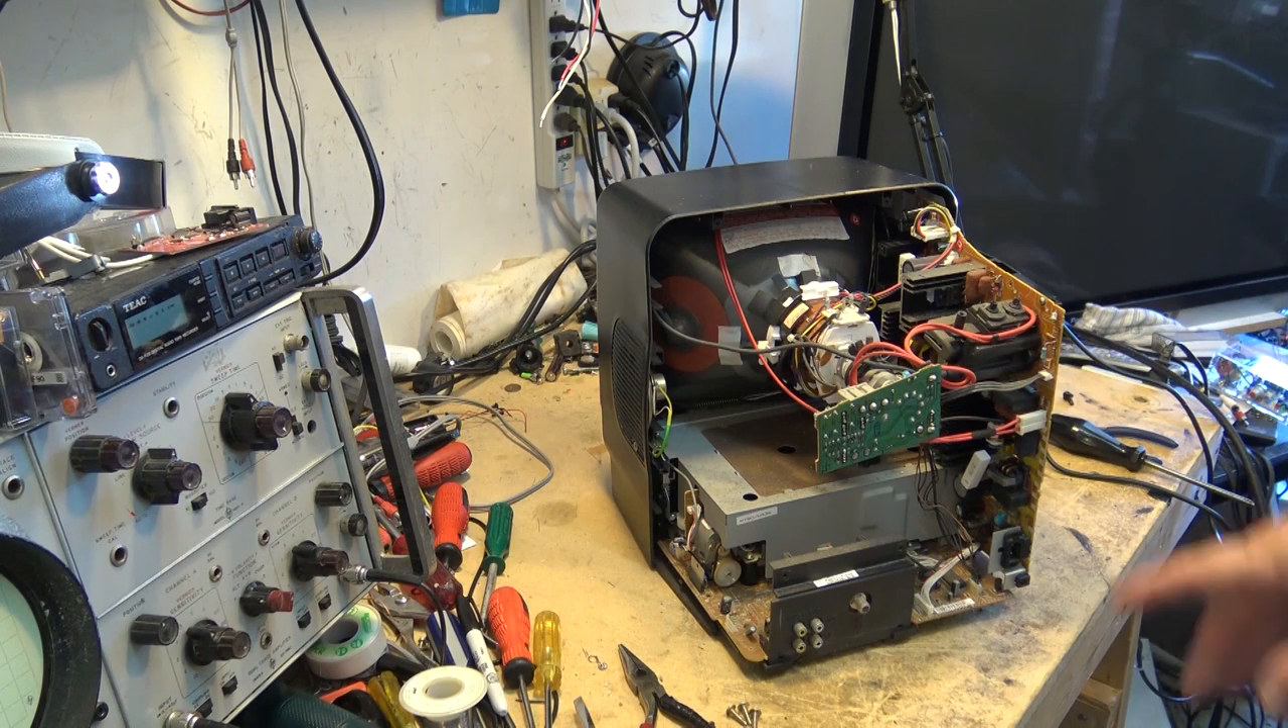Okay I got the screws out of the back, the back should just lift it off like that, revealing the board for the TV and the VCR.